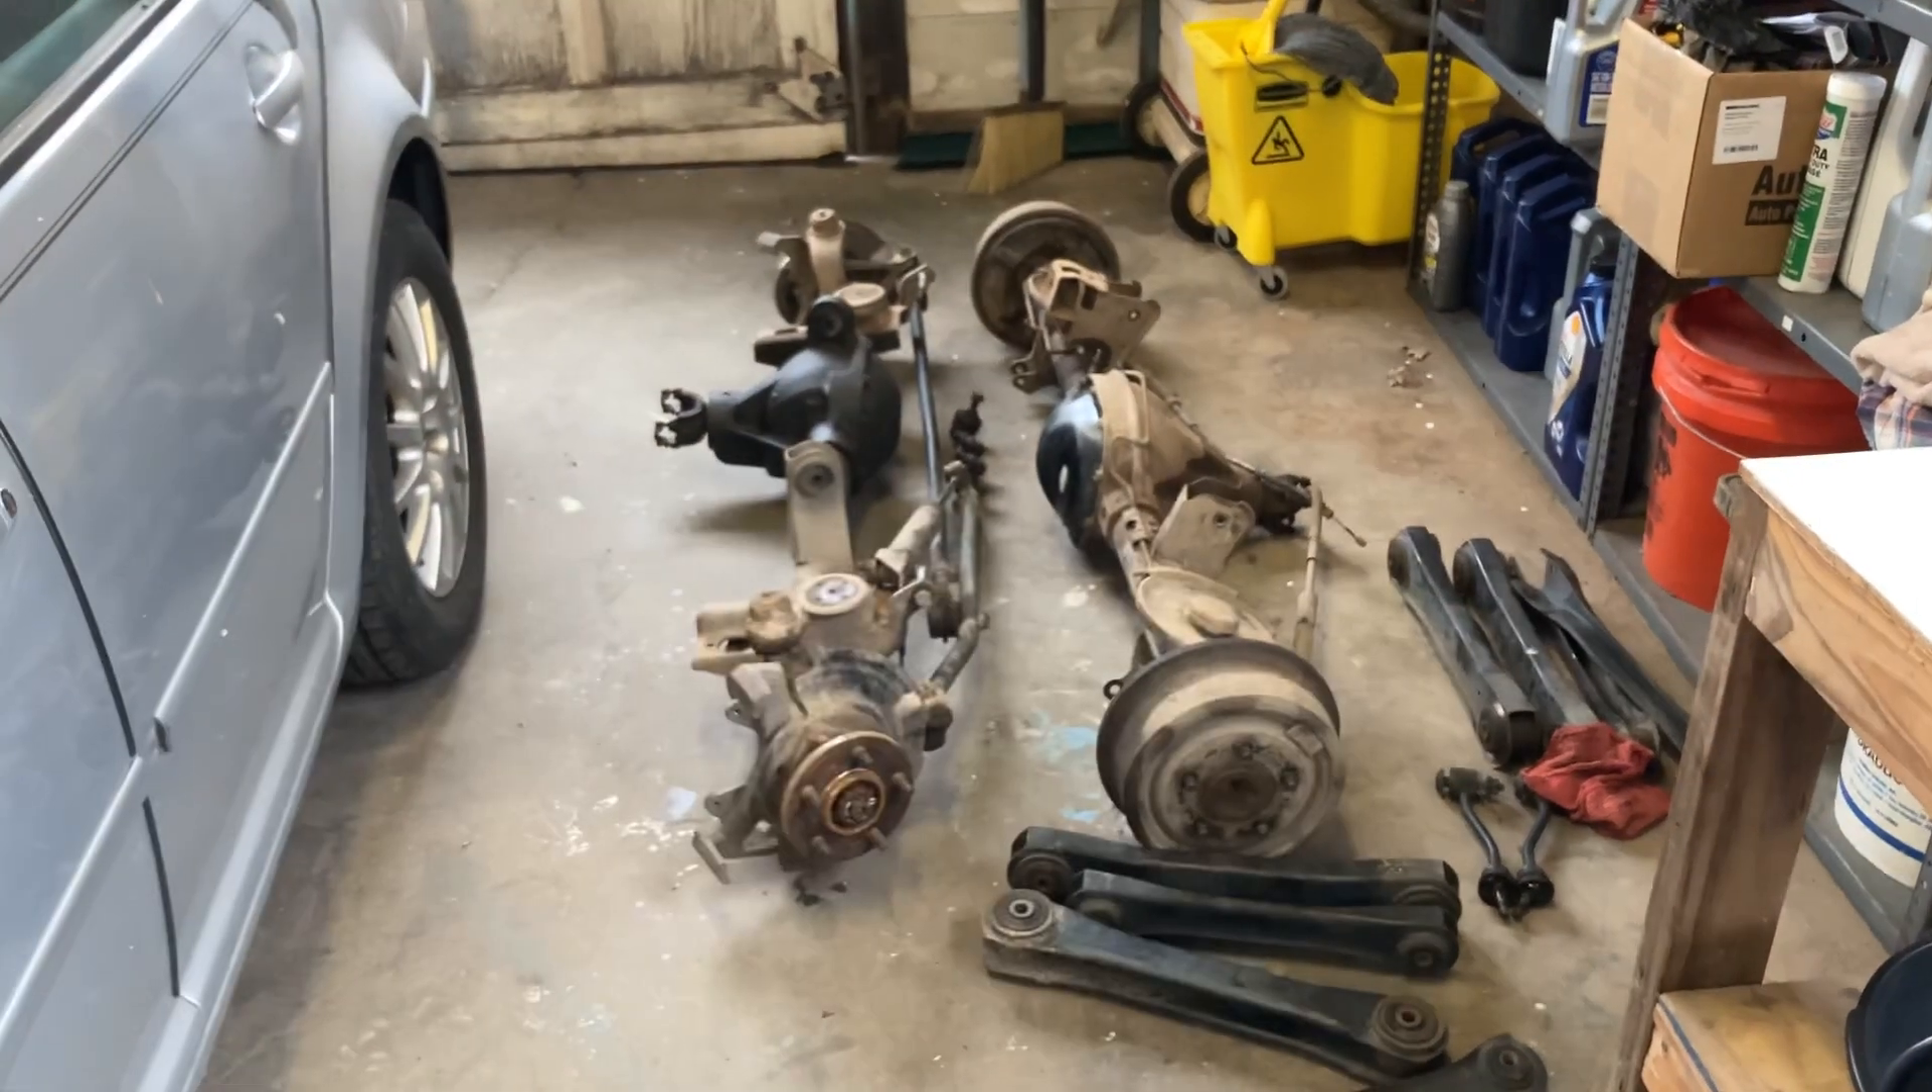So we removed the front and the rear axle from the jeep and all the control arms that were attached to the new axles.